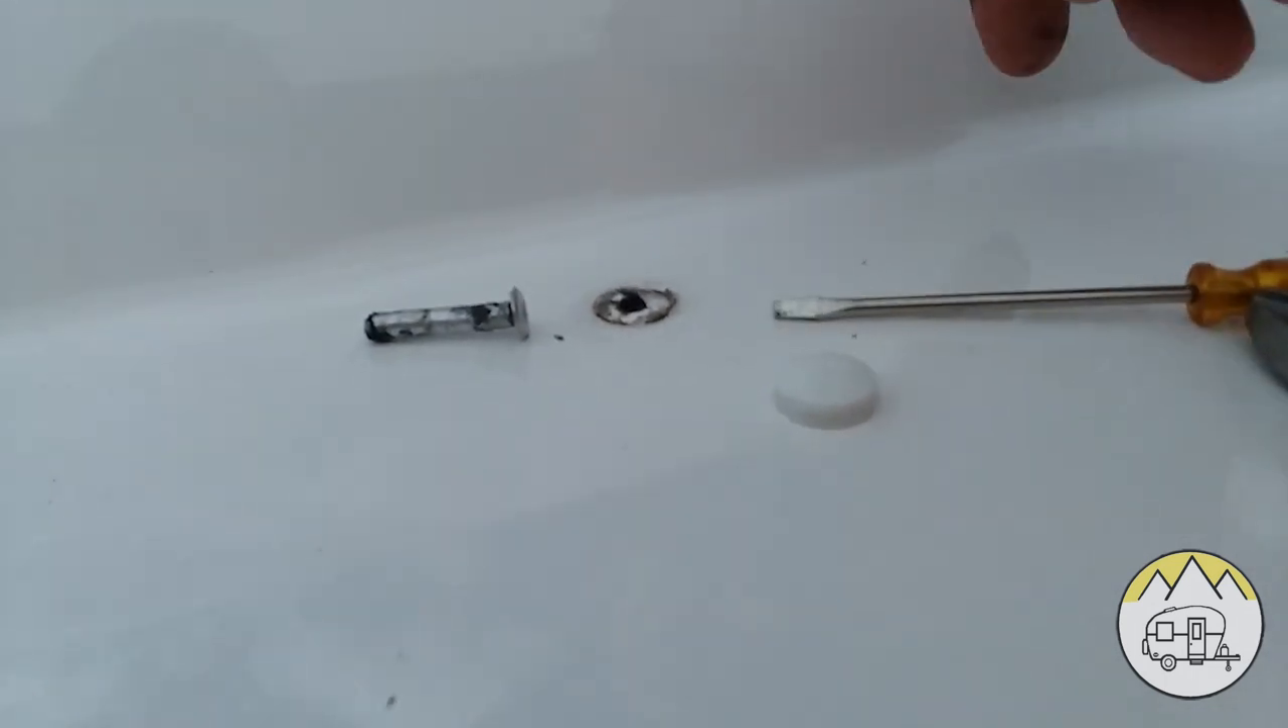All right there it is the broken rivet and it's all out.